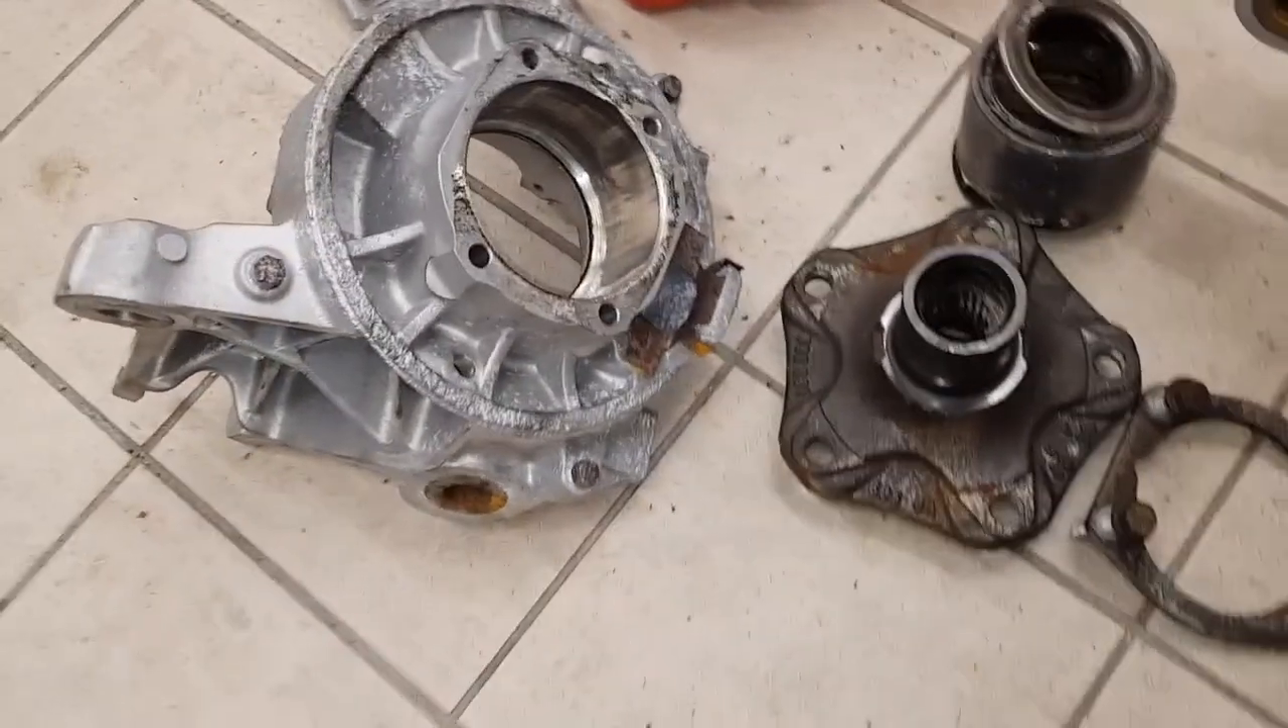So now I have the hub completely dismantled.